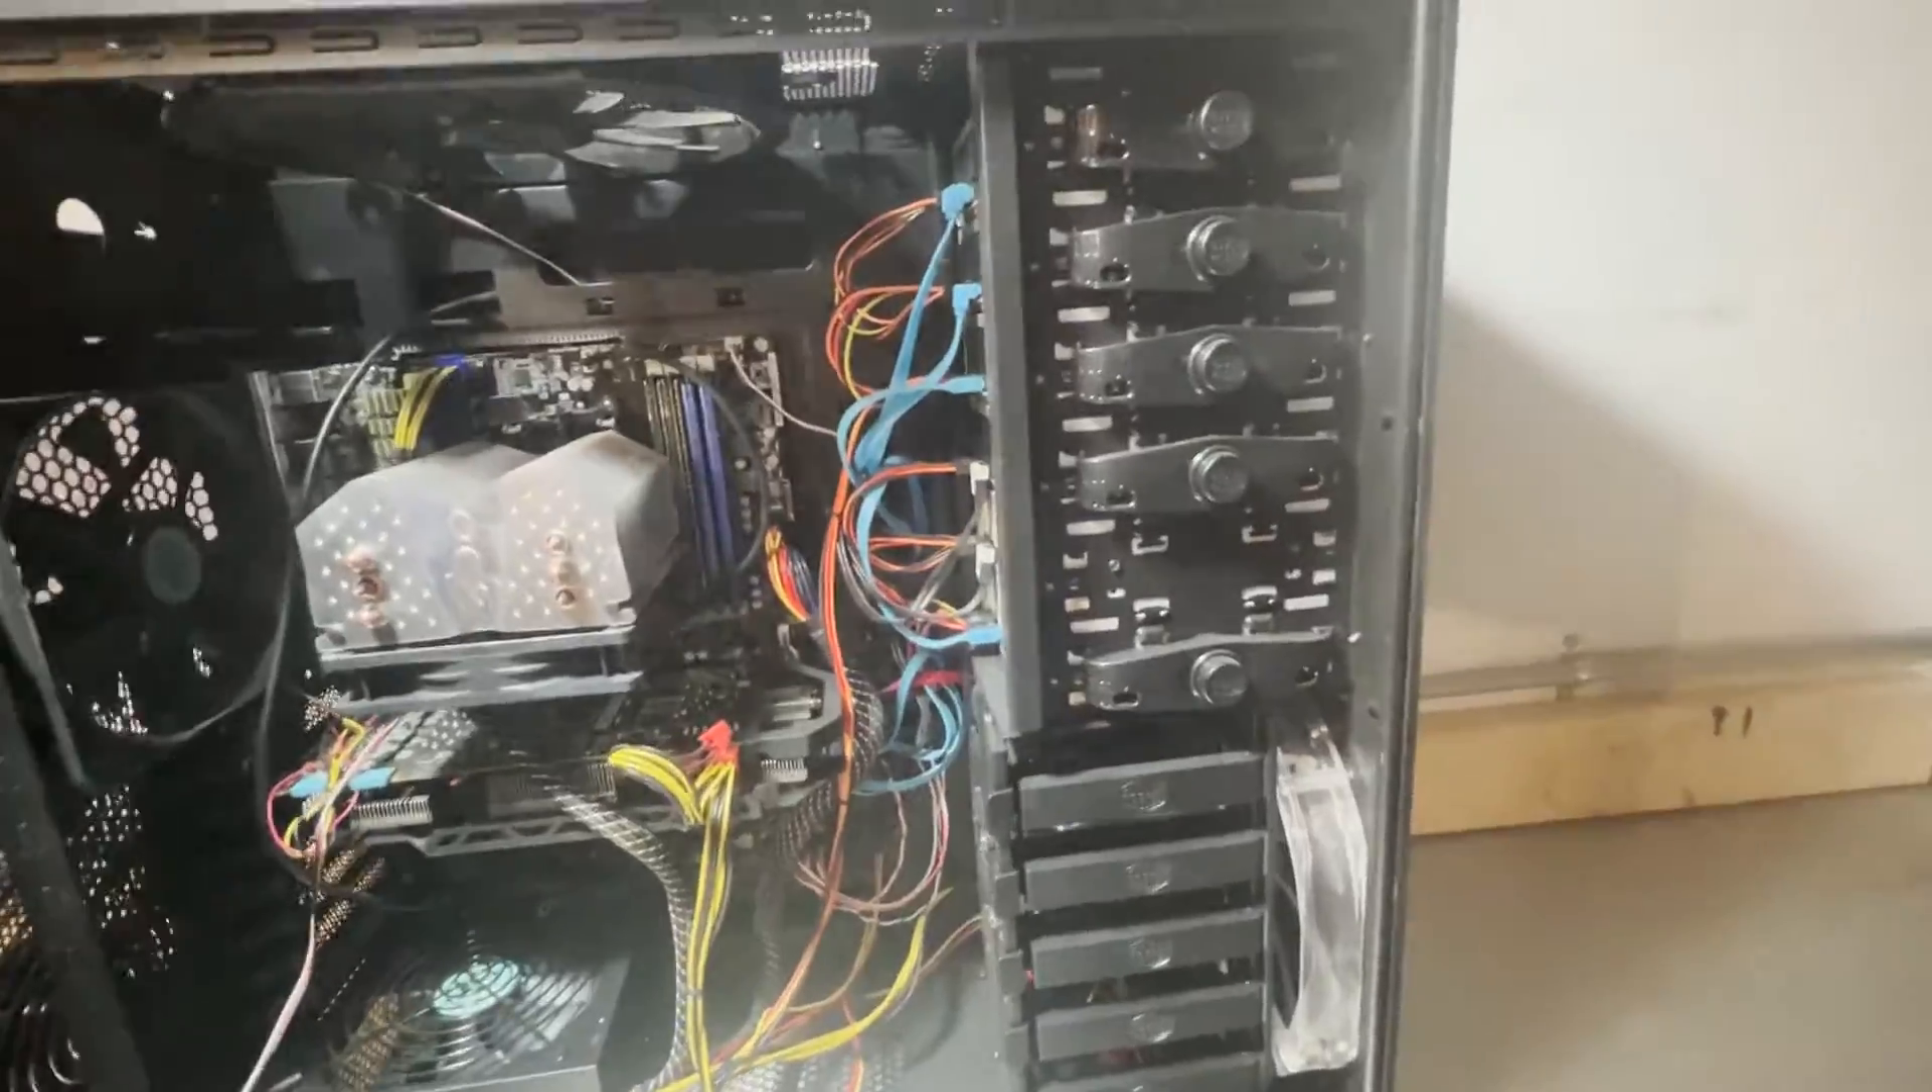Okay a few more final touches and then we can put the case back on.